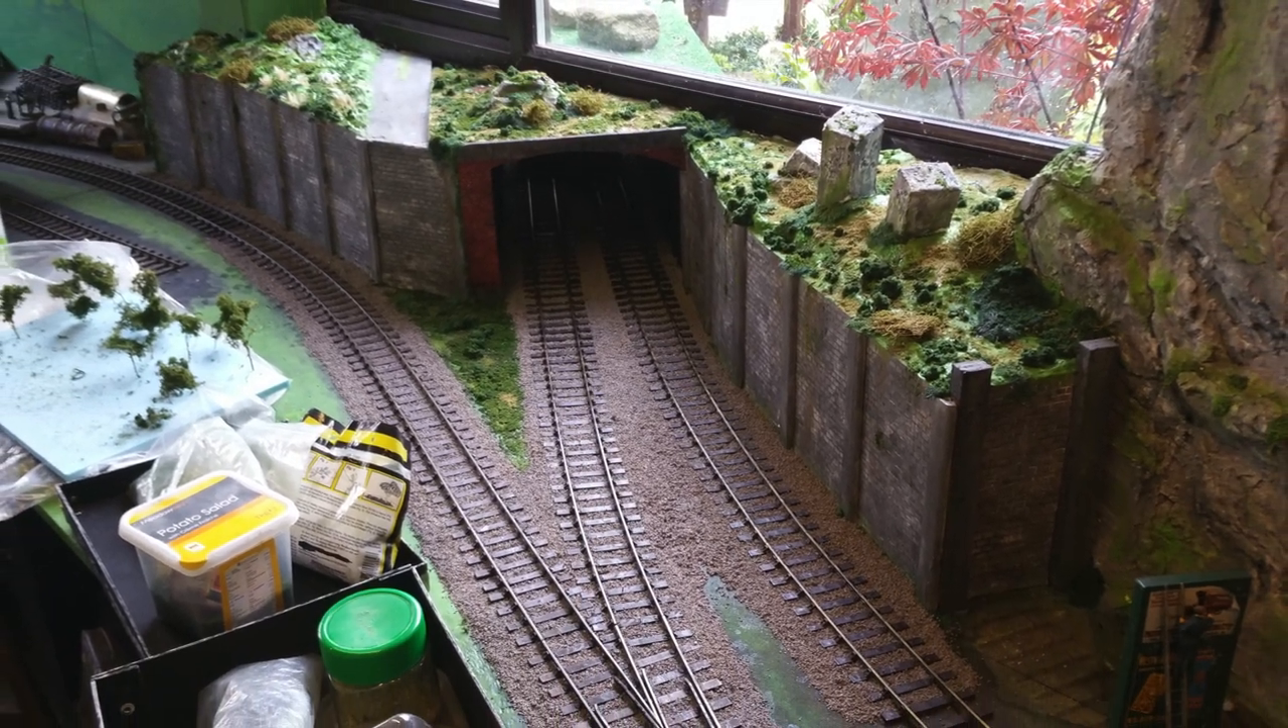As you can see I've added the retaining walls now. And a bit of foliage.